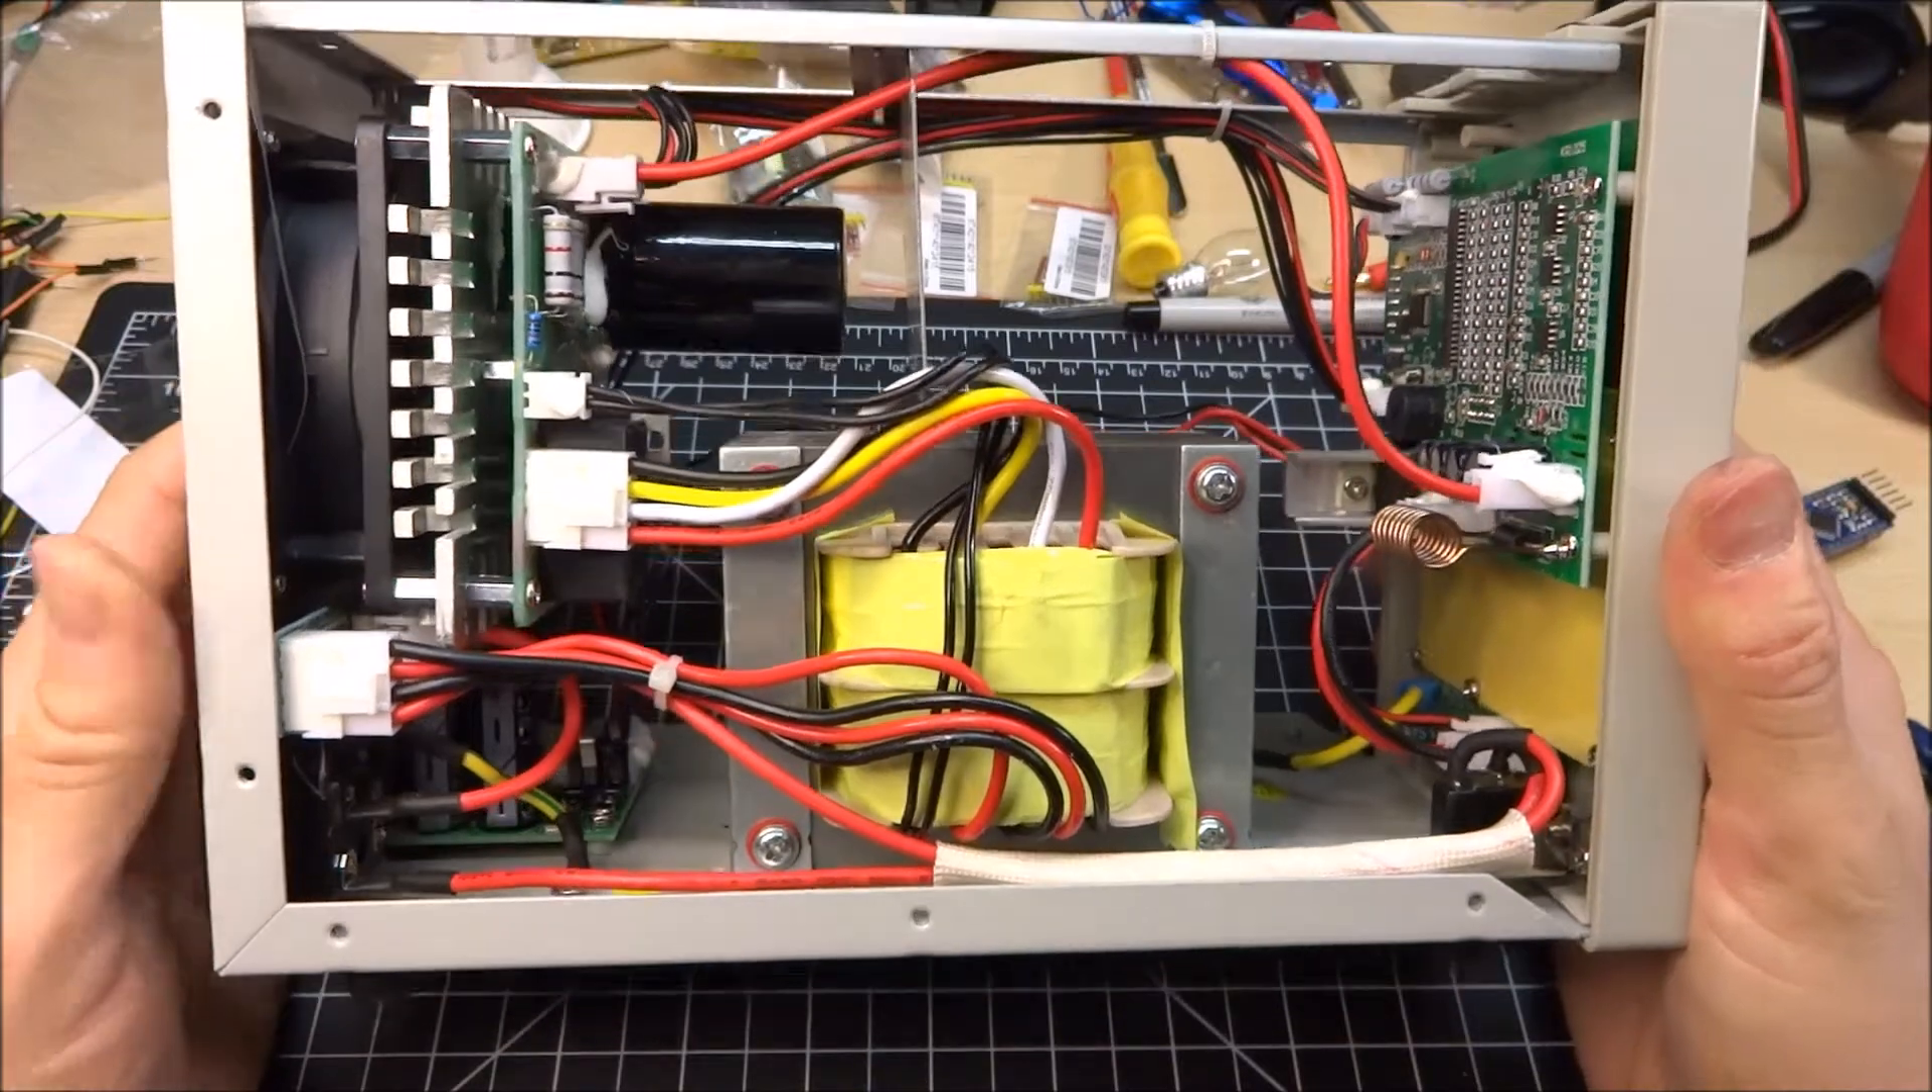I took the cover off to check things out inside.